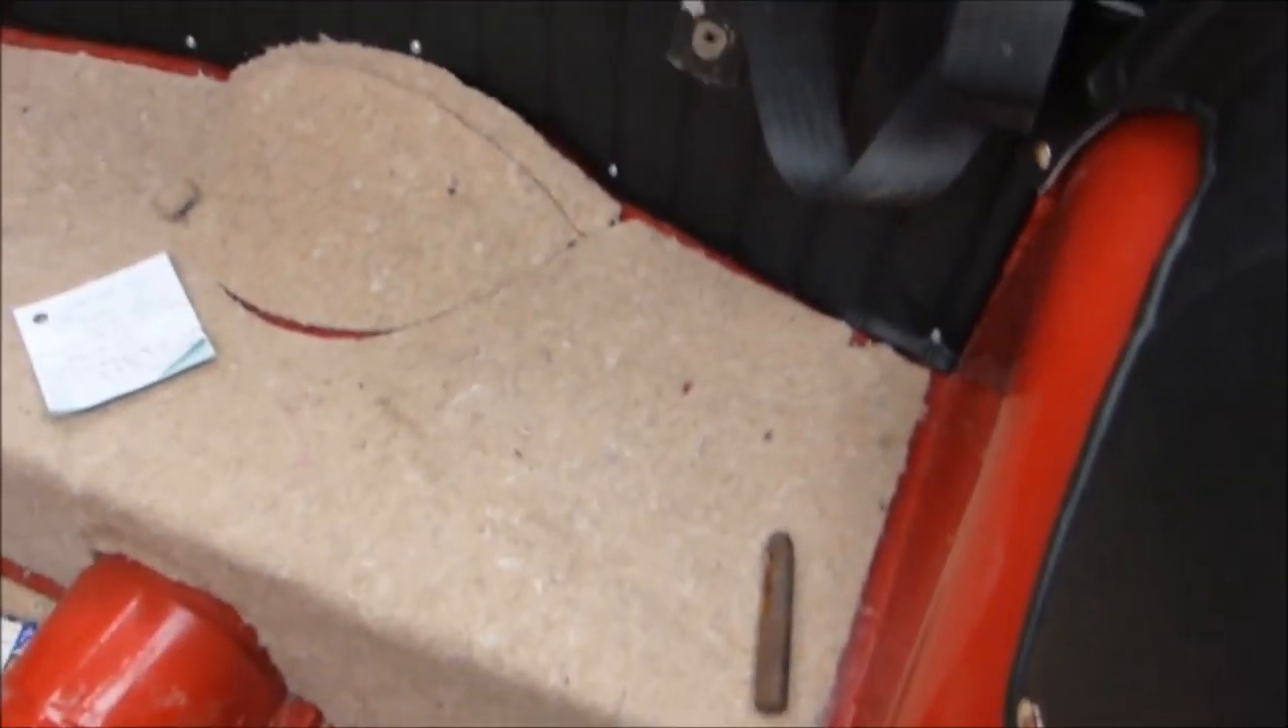There's the underlay glued in the back.